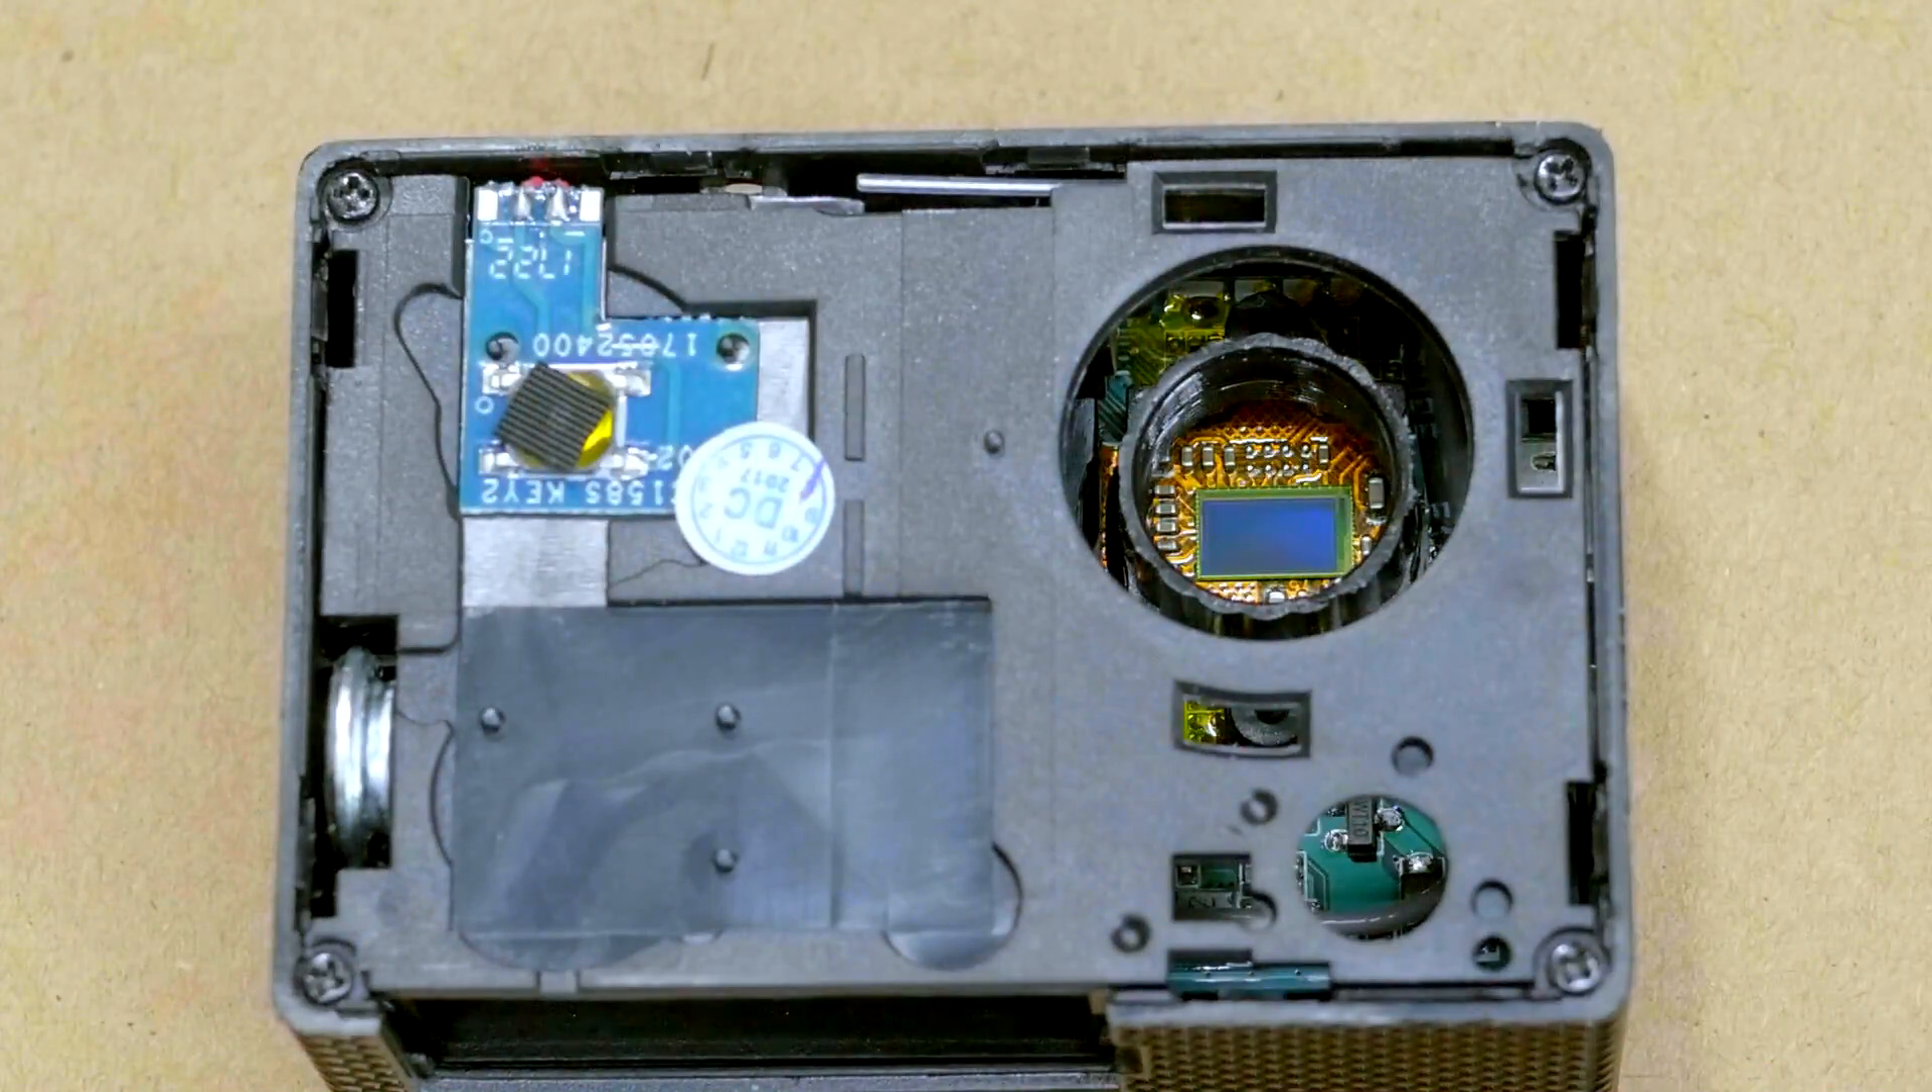So now with that lens out, the sensor is completely exposed.